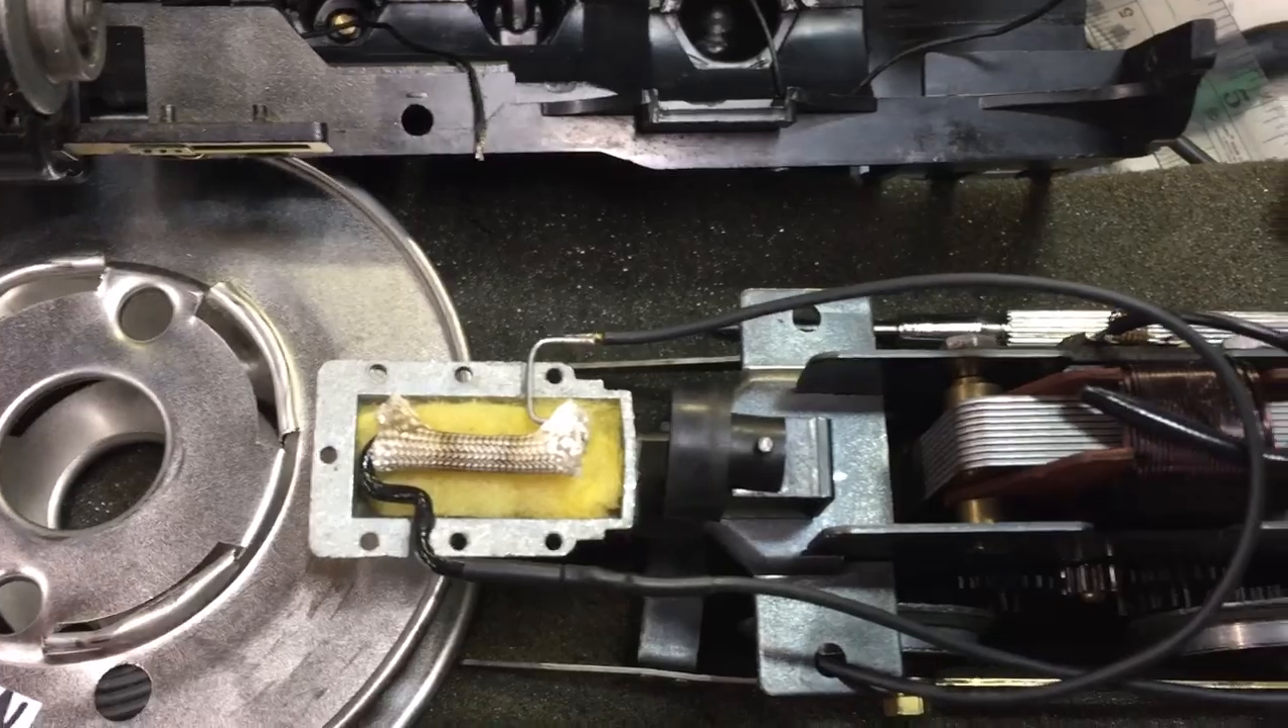See I've soldered wires to the element.